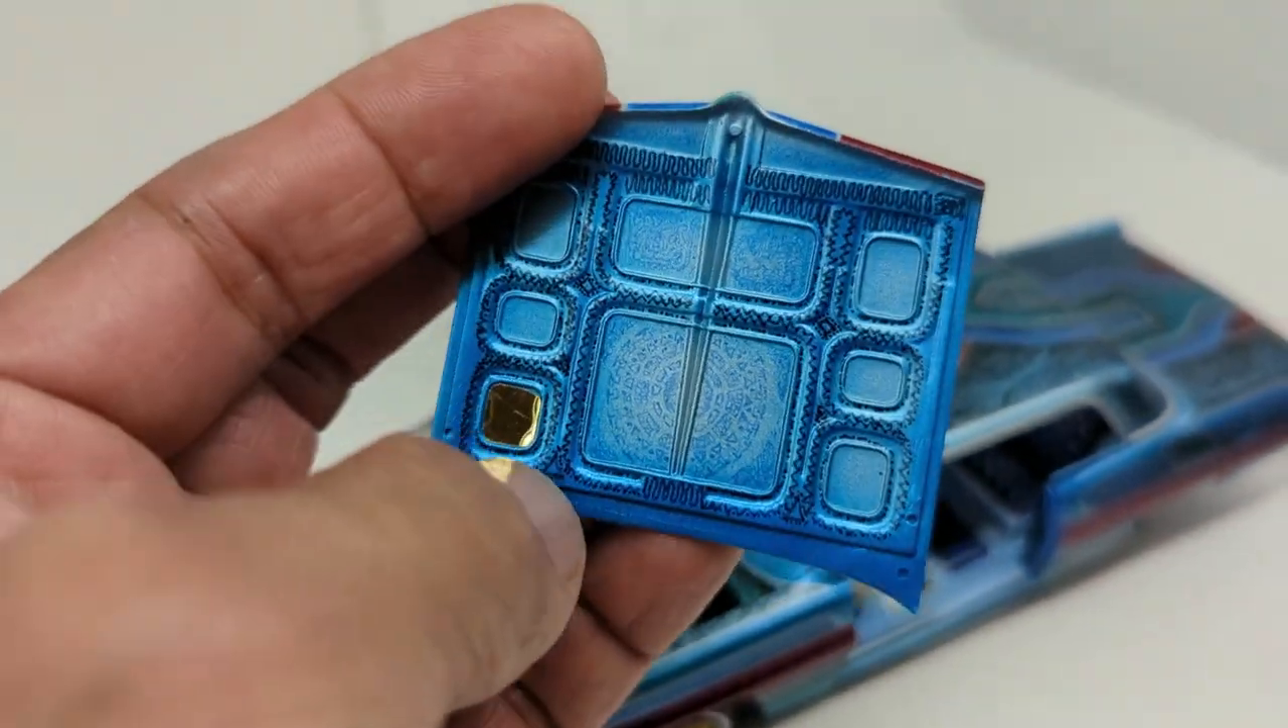I still need to finish all these mirror-type things that are going to go on those six squares.